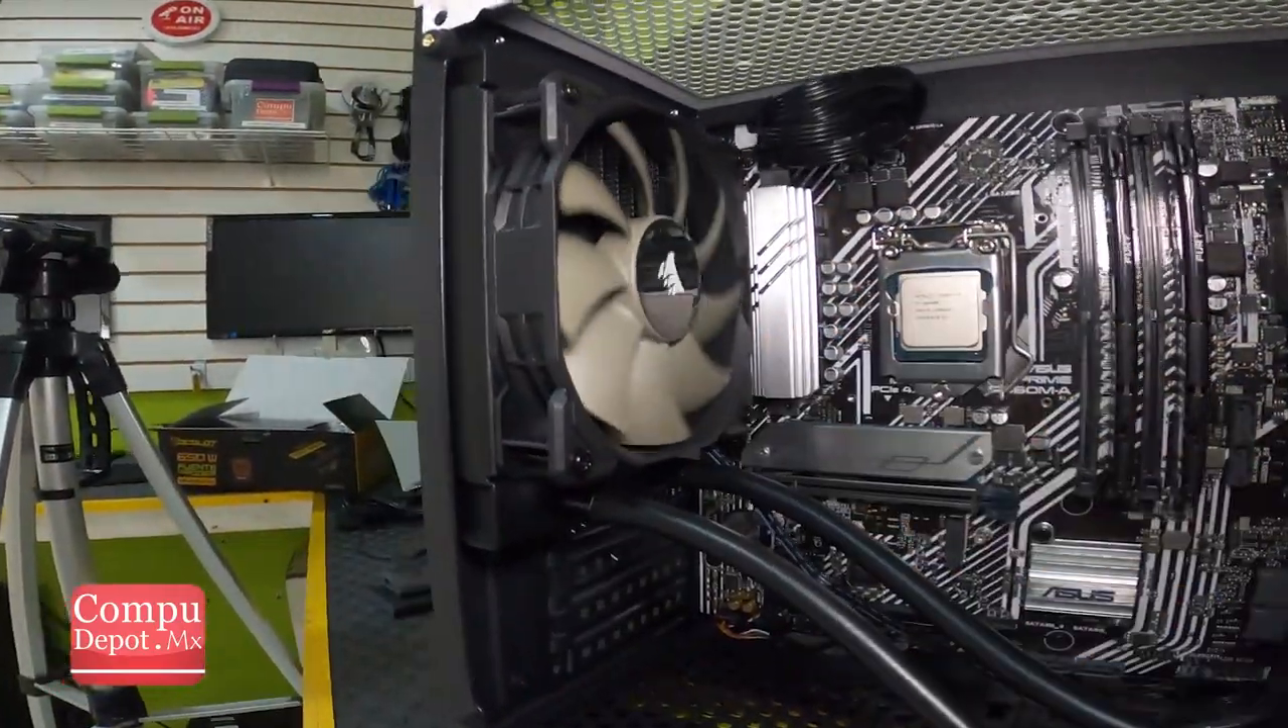Ya quedó instalado el radiador con el ventilador.